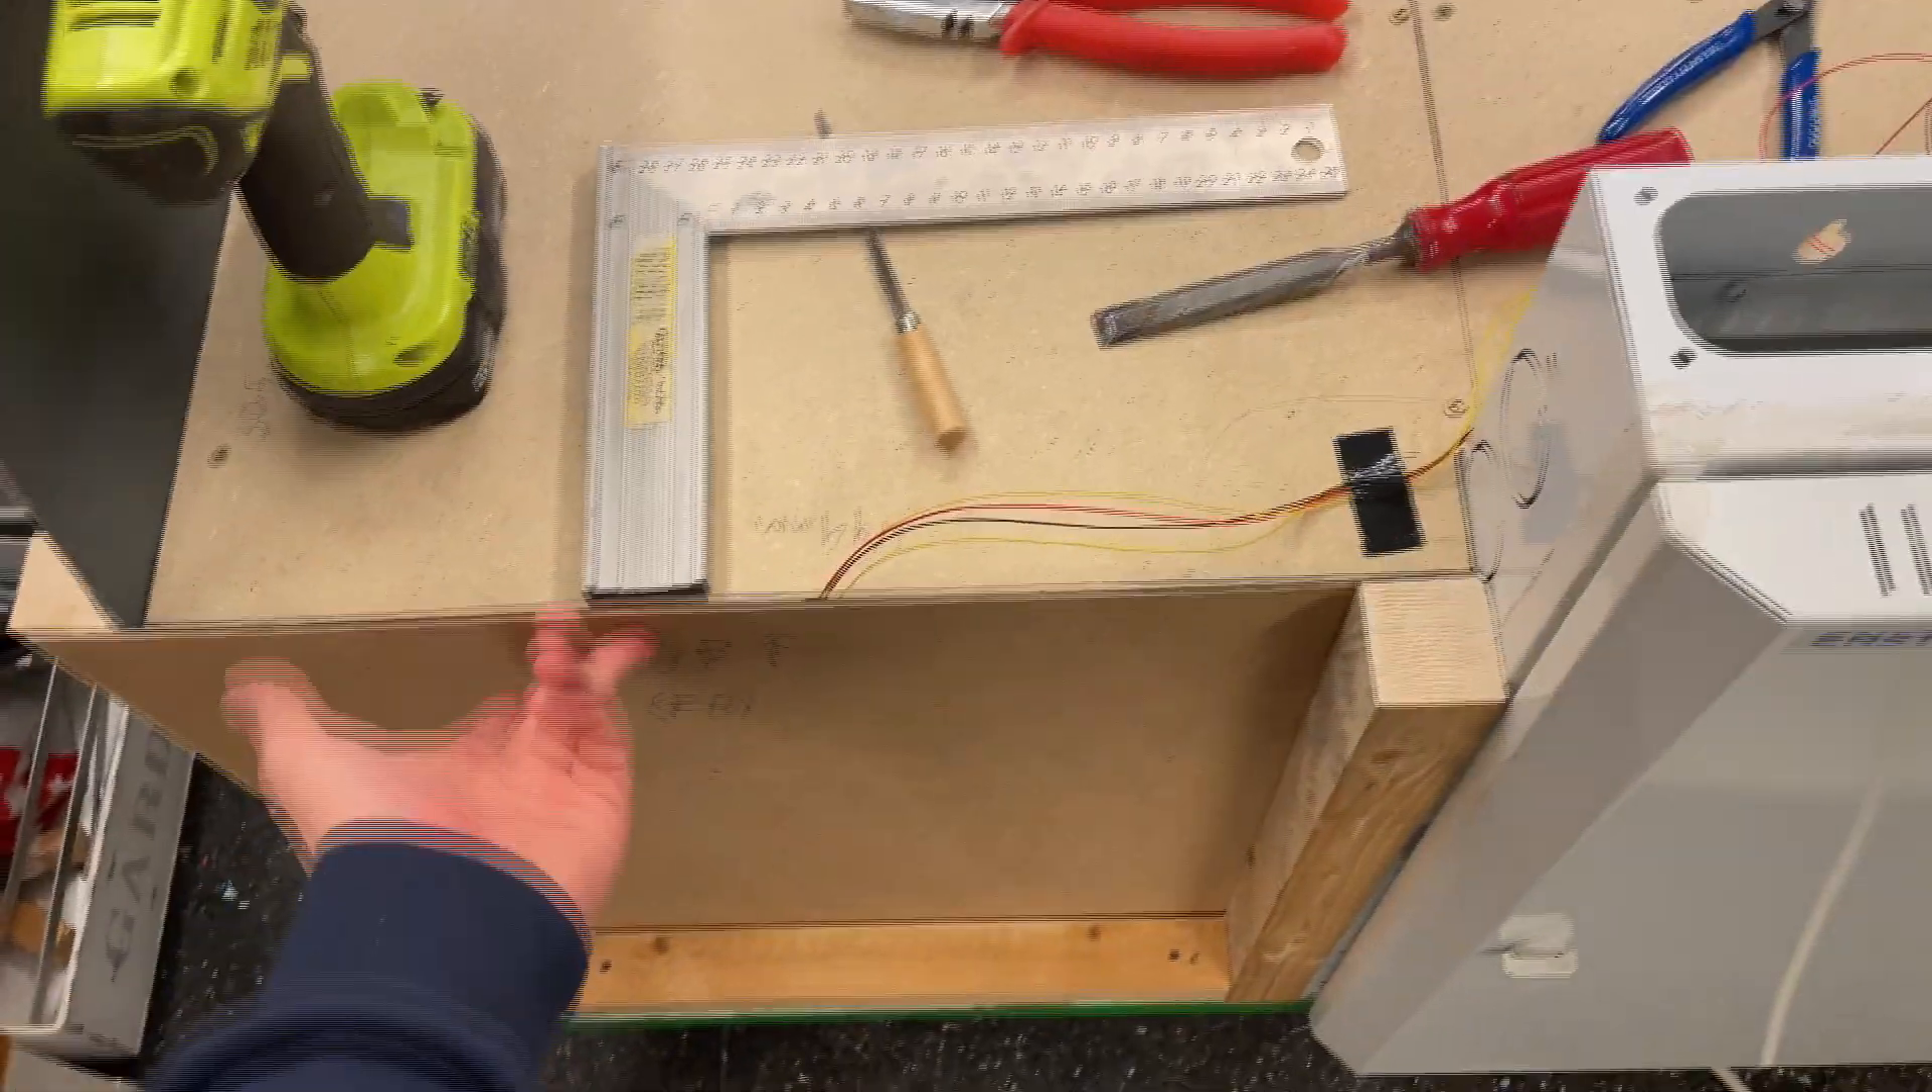And you can see I also installed this top surface and the back wall that was also getting painted.